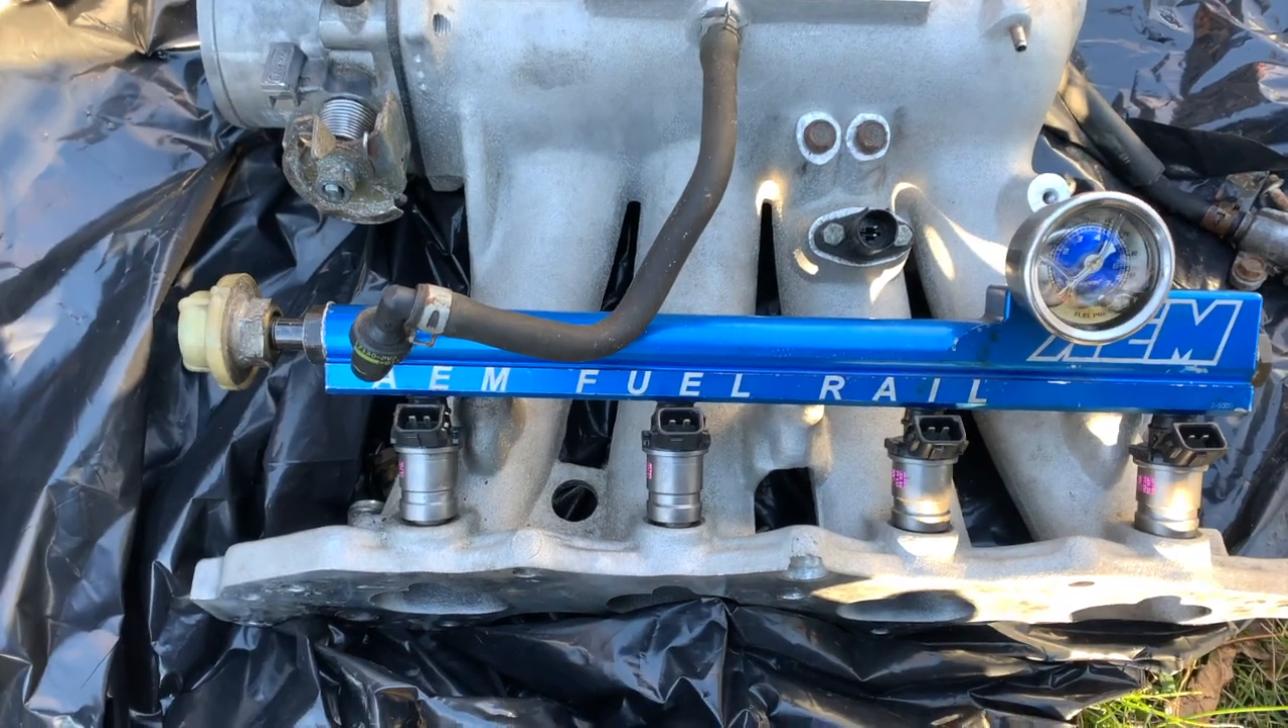I think they're both 70 millimeter, 68. We got the new injectors on that we replaced last time around.